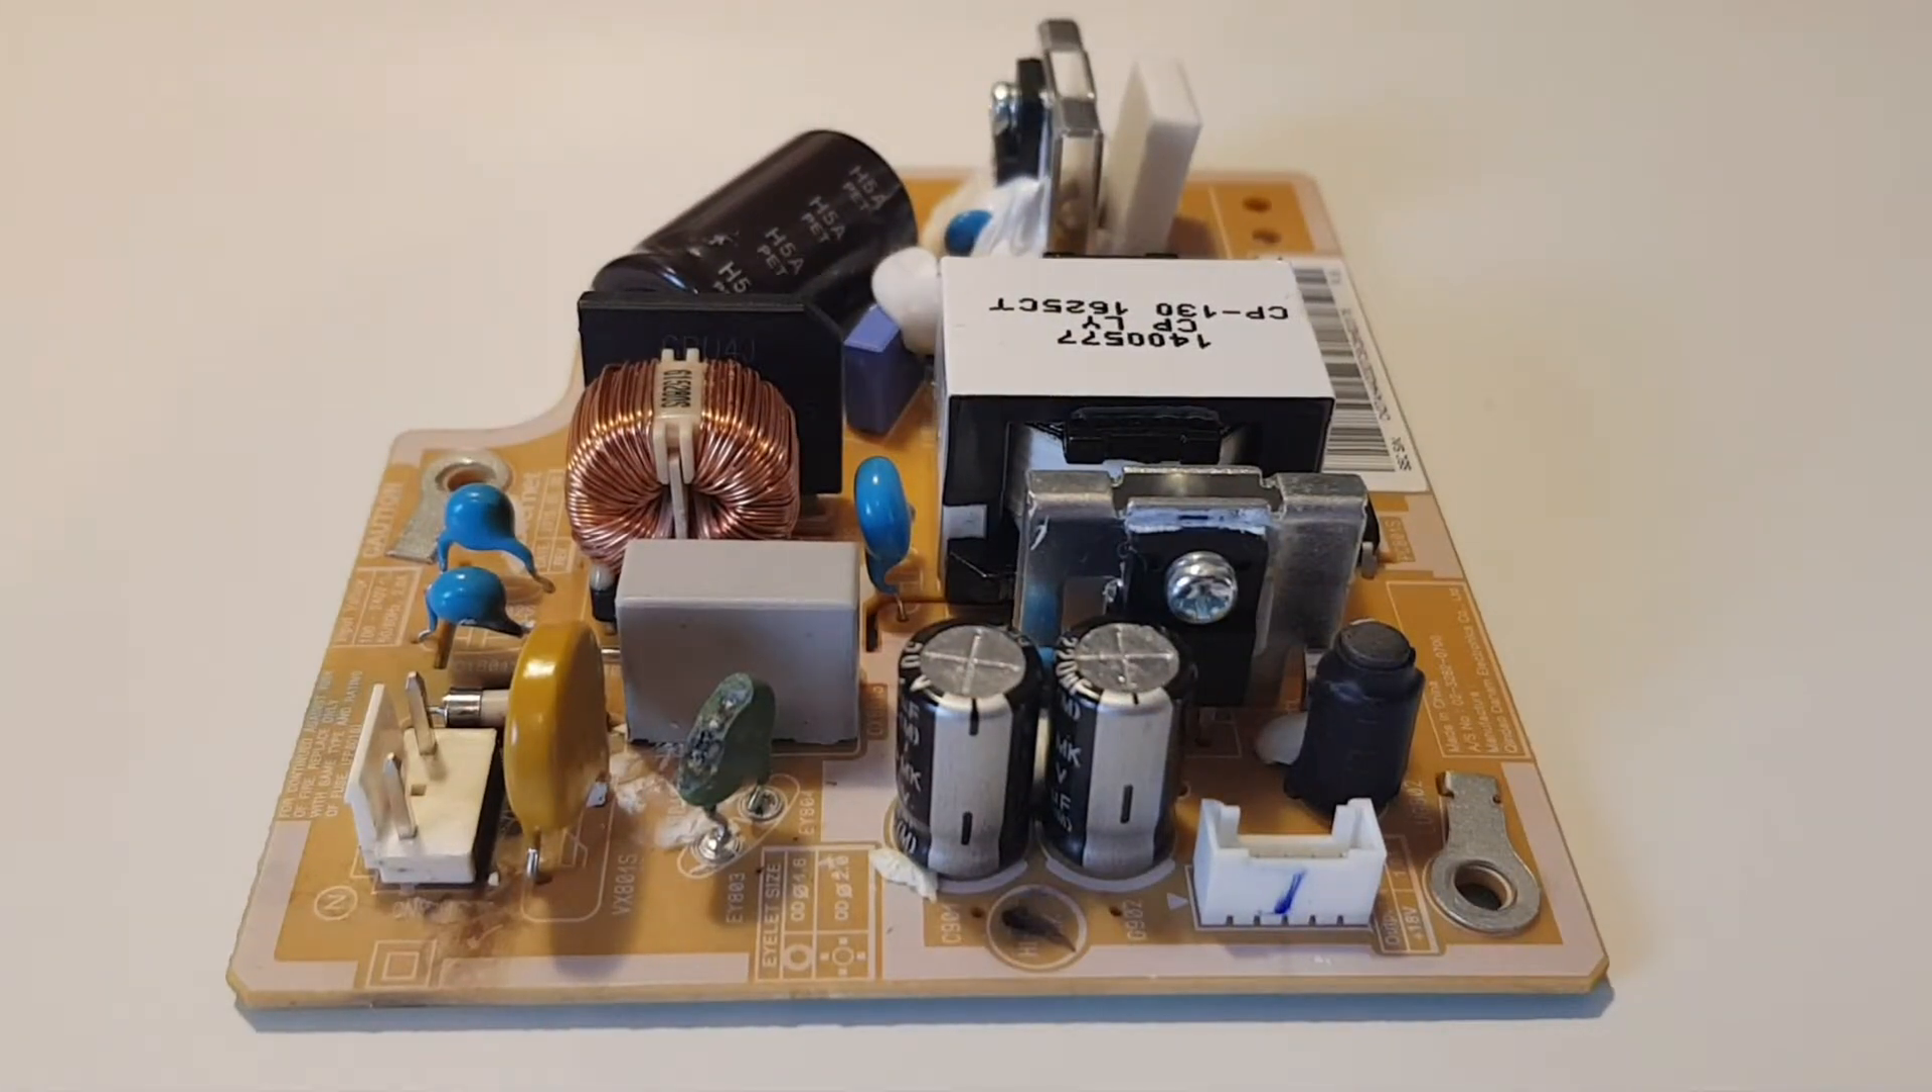So here's the power supply board removed from the speaker.